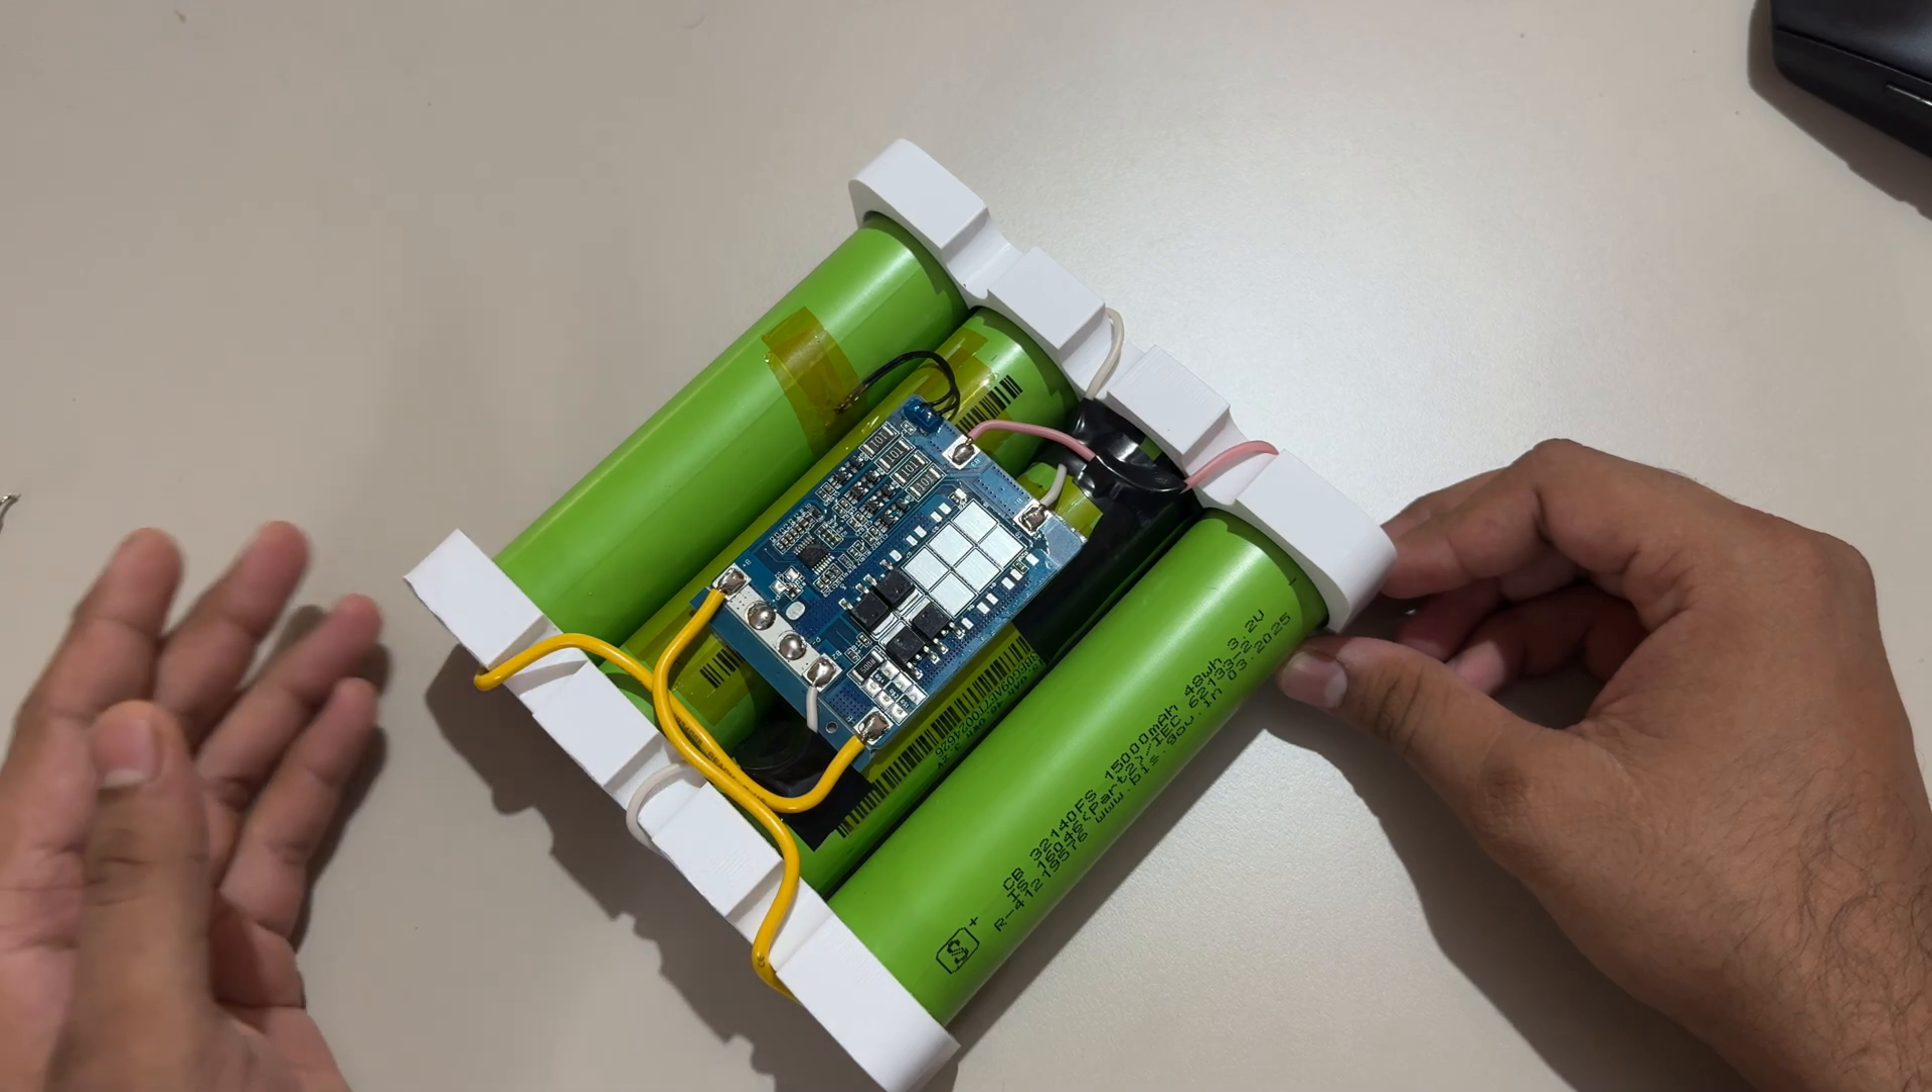Okay so I have assembled this back using this cells so these are four cells connected in series and this is the BMS that I have connected it.